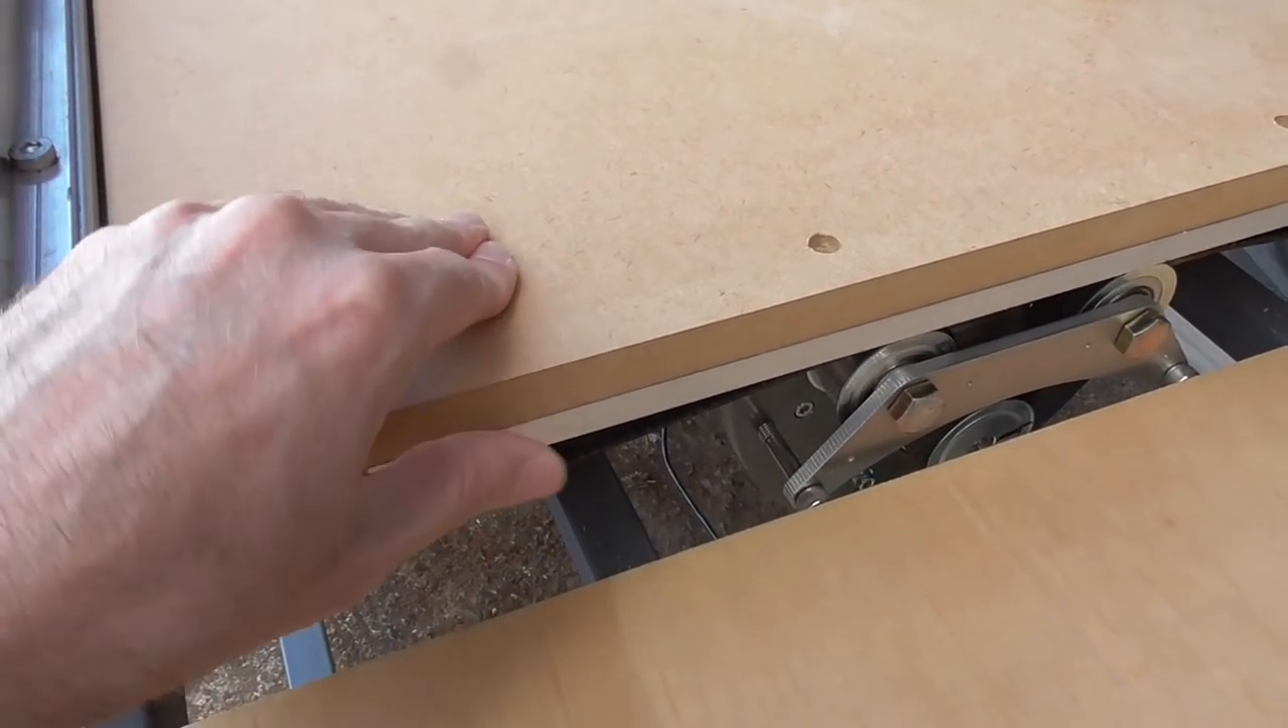I have that wasteboard stuck on there now I decided to make it come all the way to this end.